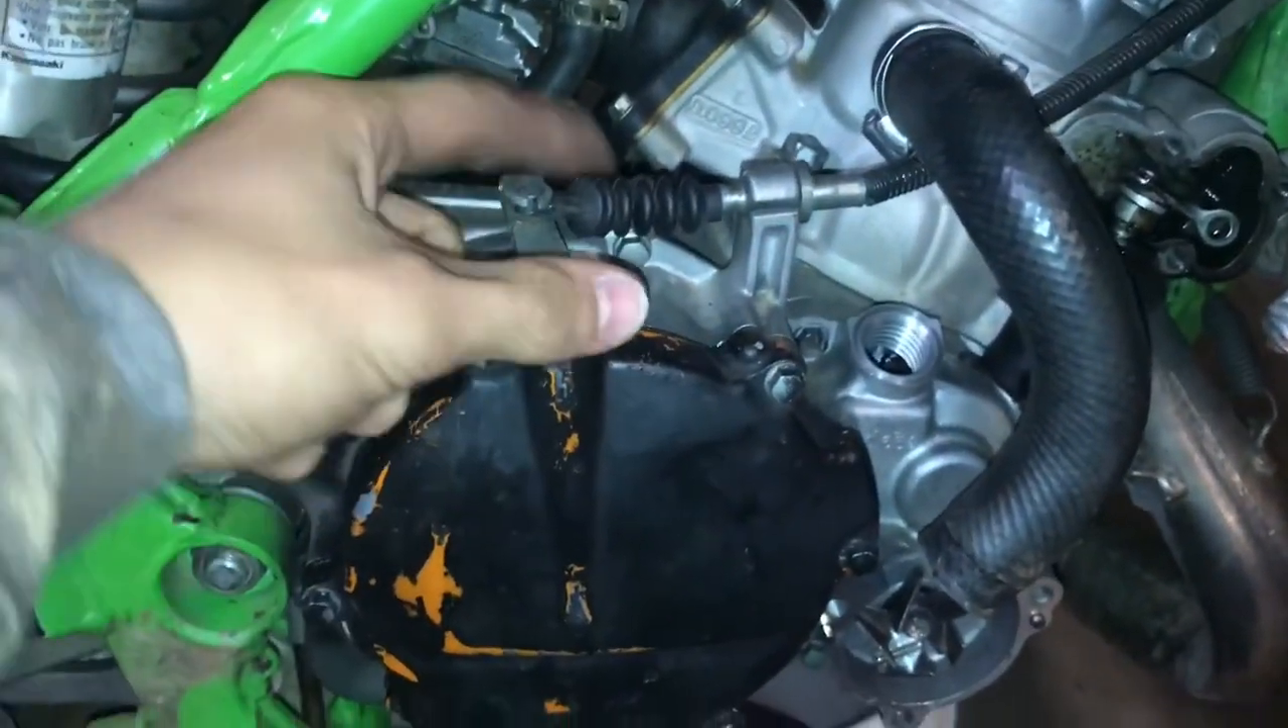I got the, I got the cover on, I got the clutch cover on, and I got it all bolted in and put the clutch cable back on.